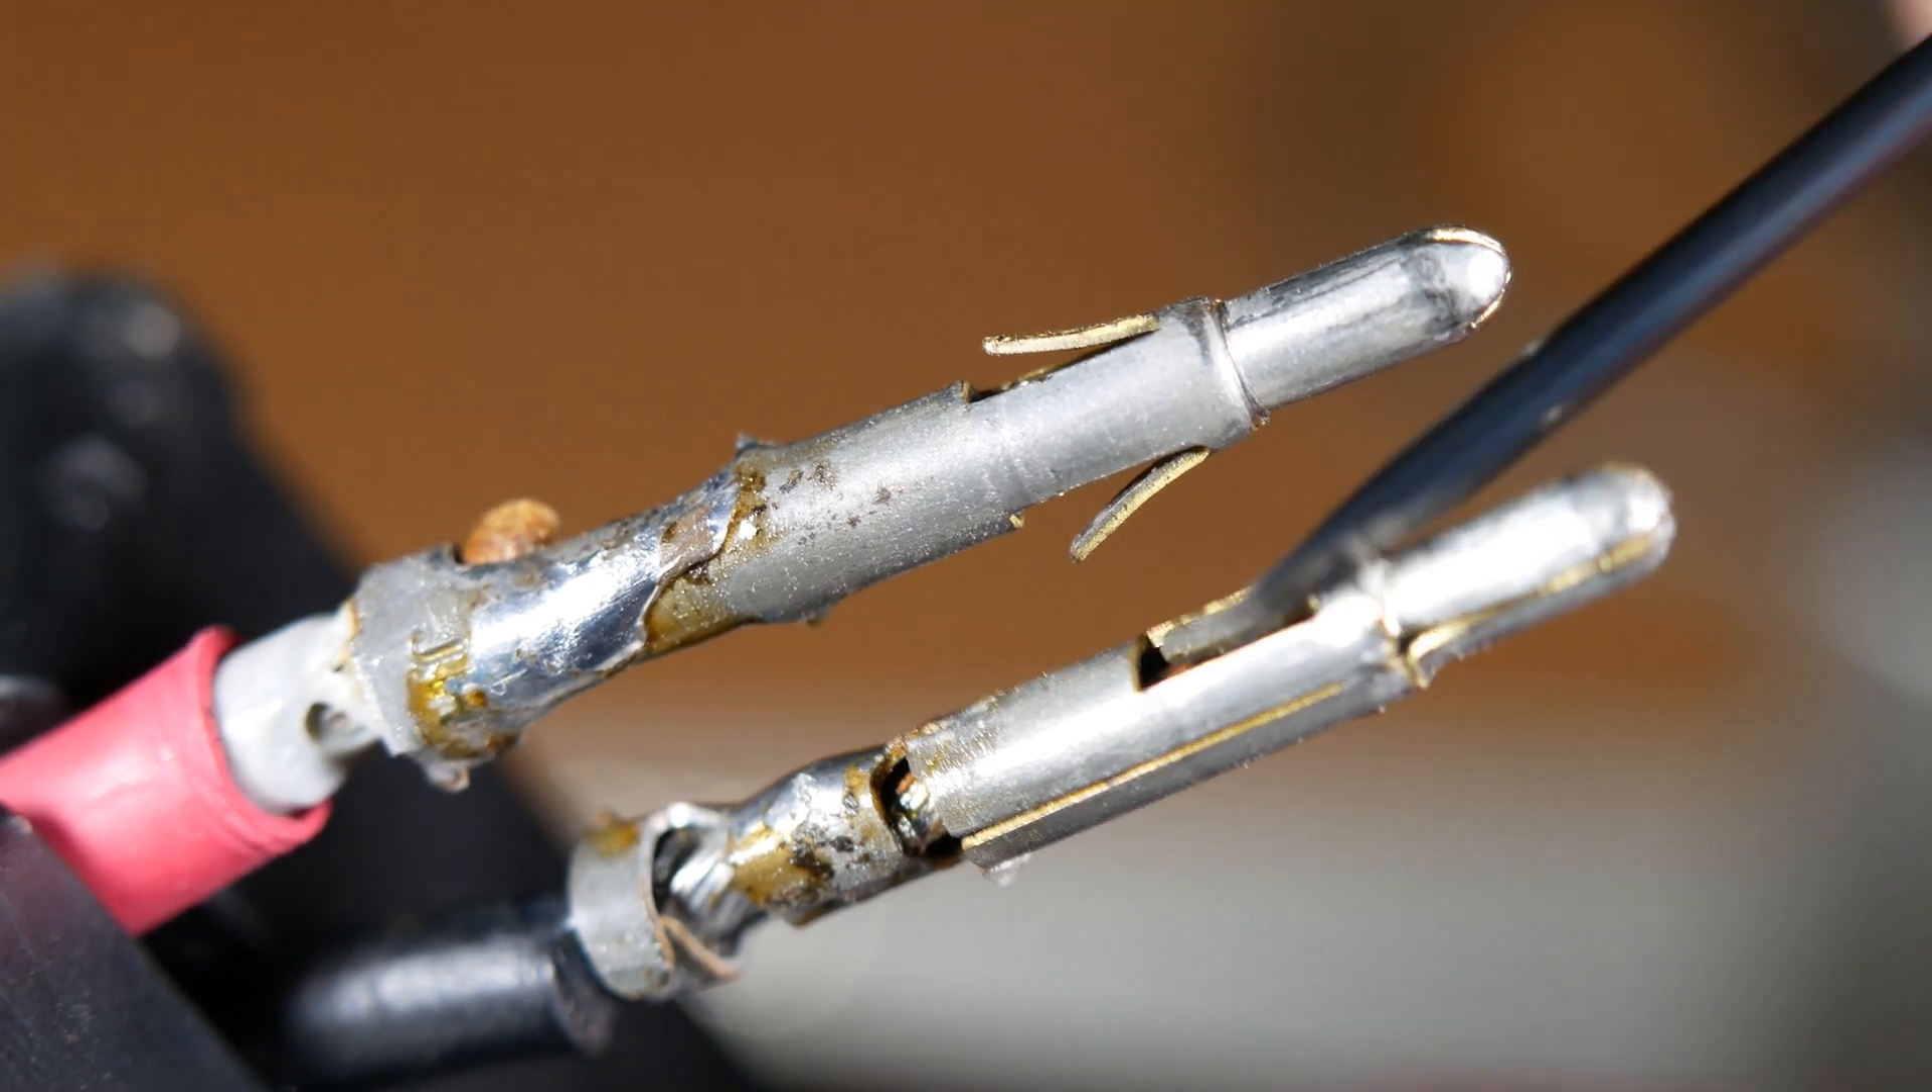But these are the two pins removed. As you can see, the upper pin, I've already spread out these ears.